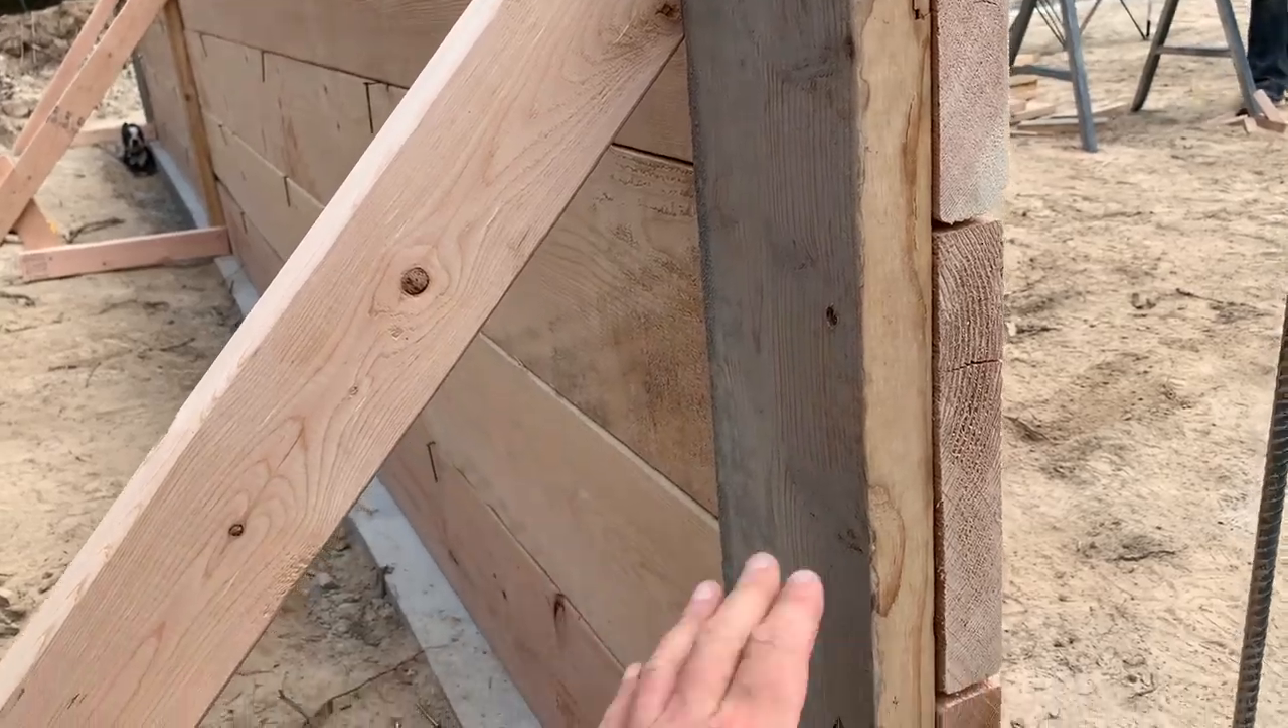We got our first form wall up this is the support for it.